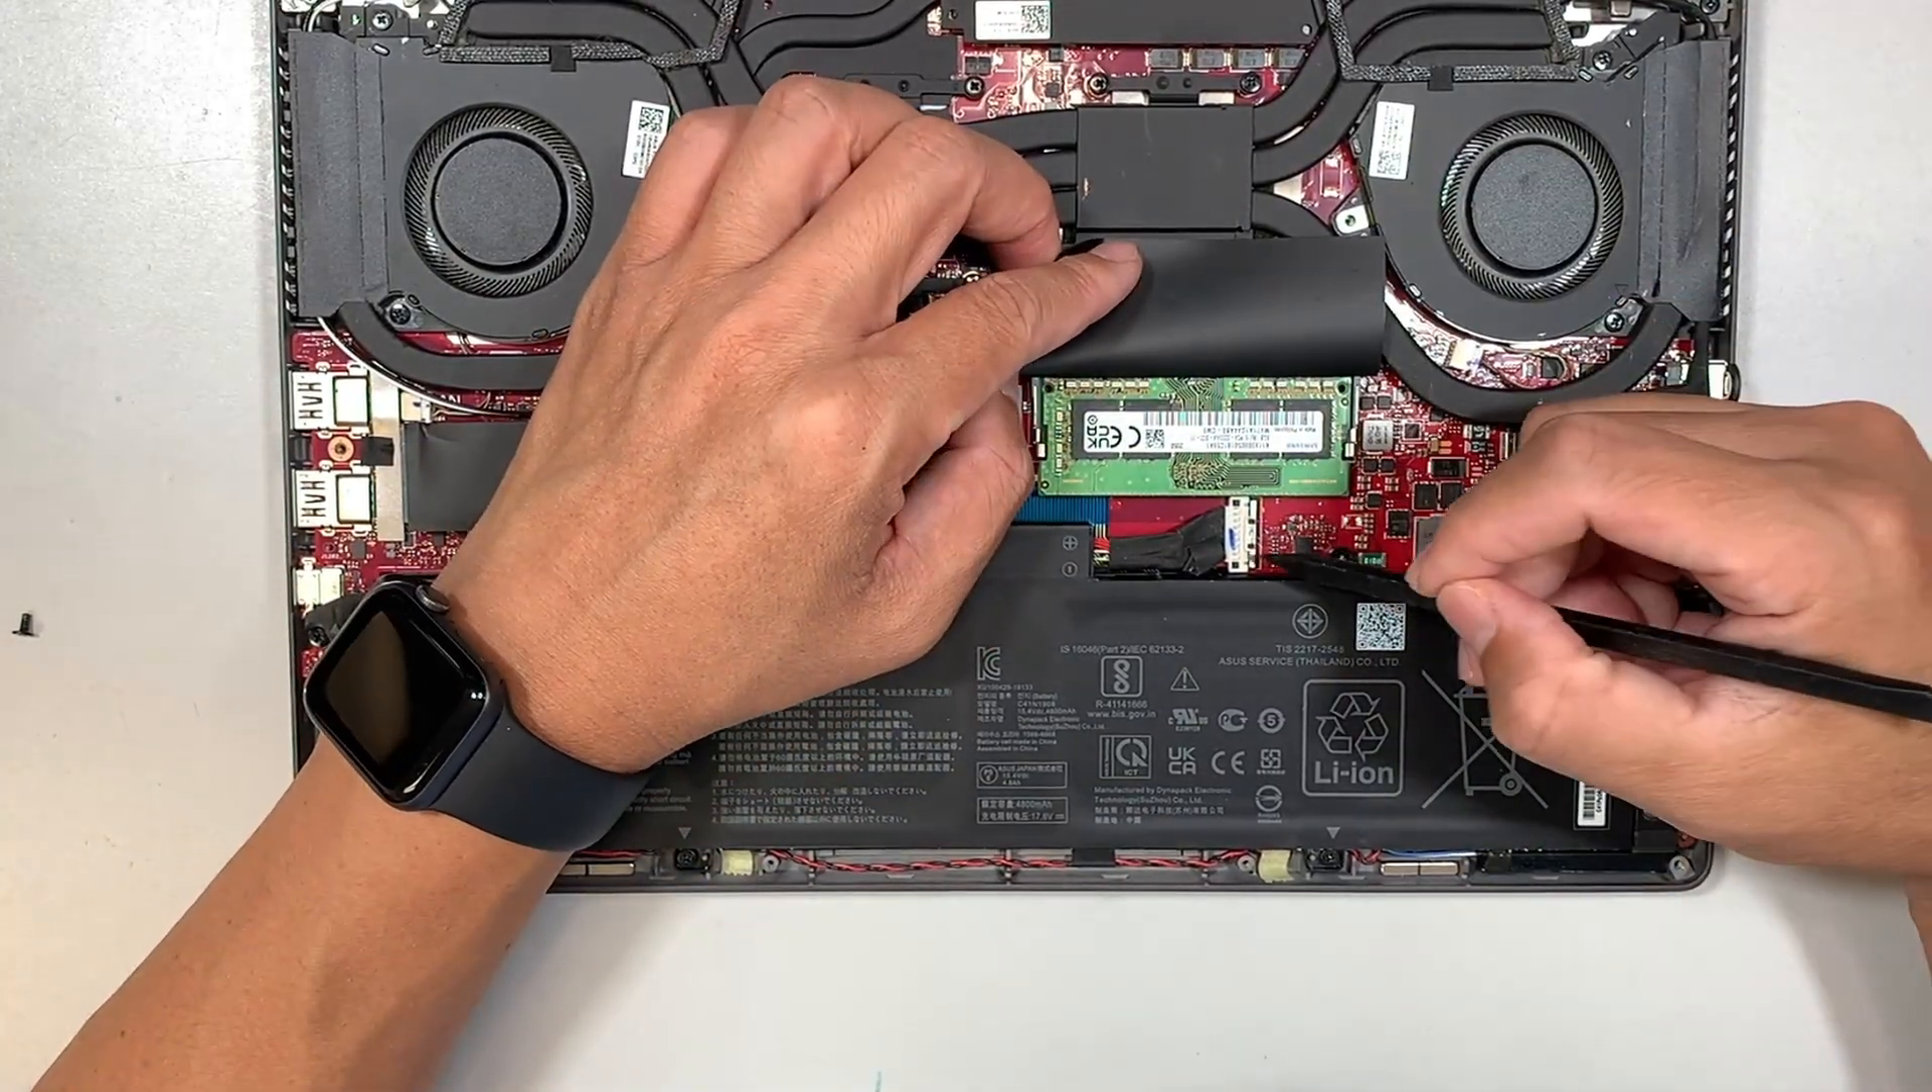All right, once you have the back cover removed, here is your battery and the battery connector is right there.